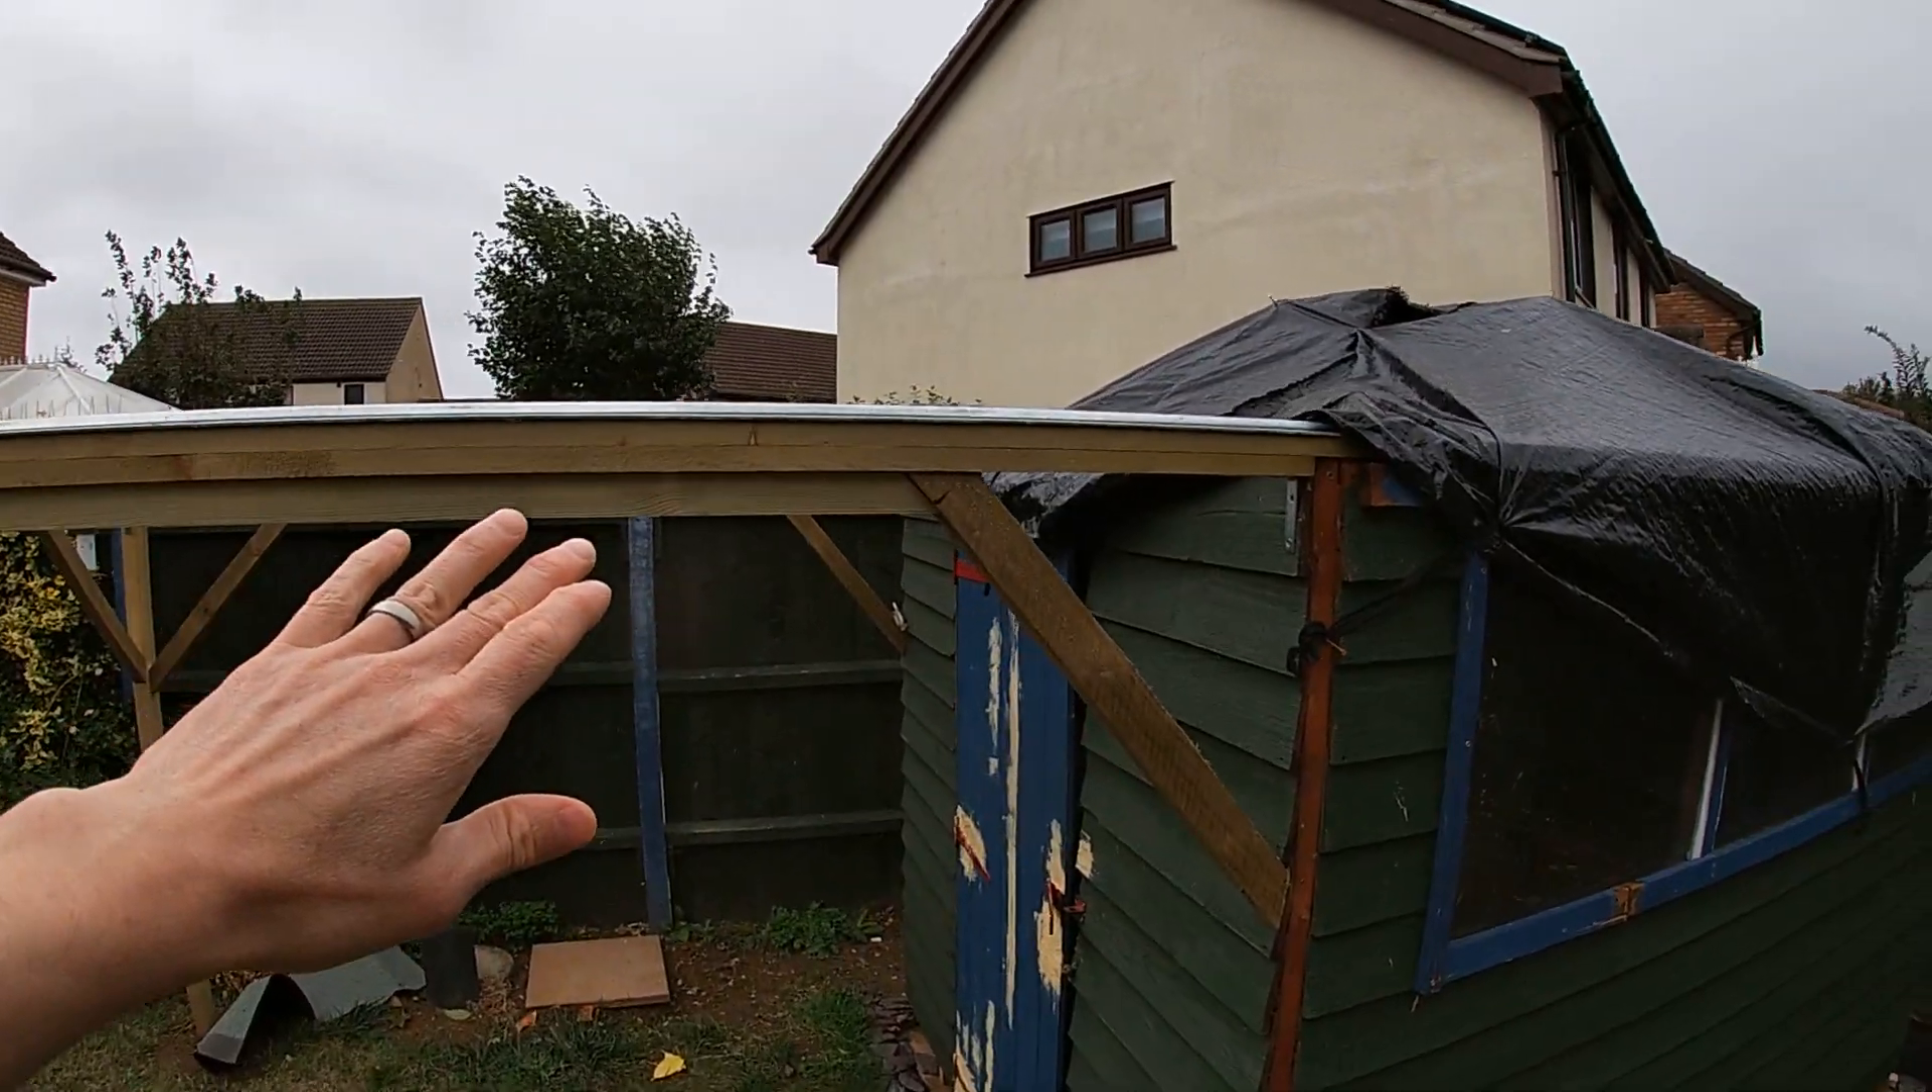I've now got the rails up here.